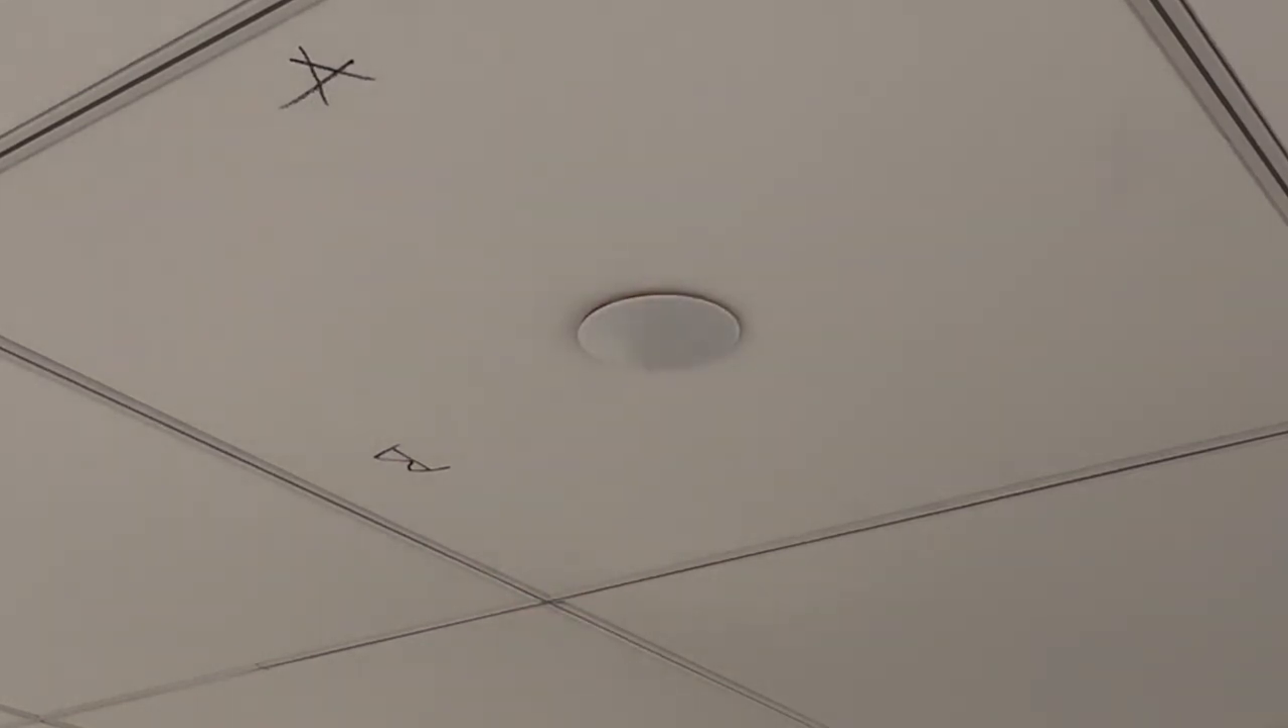And the sprinkler cap goes in and it covers the hole all the way around.